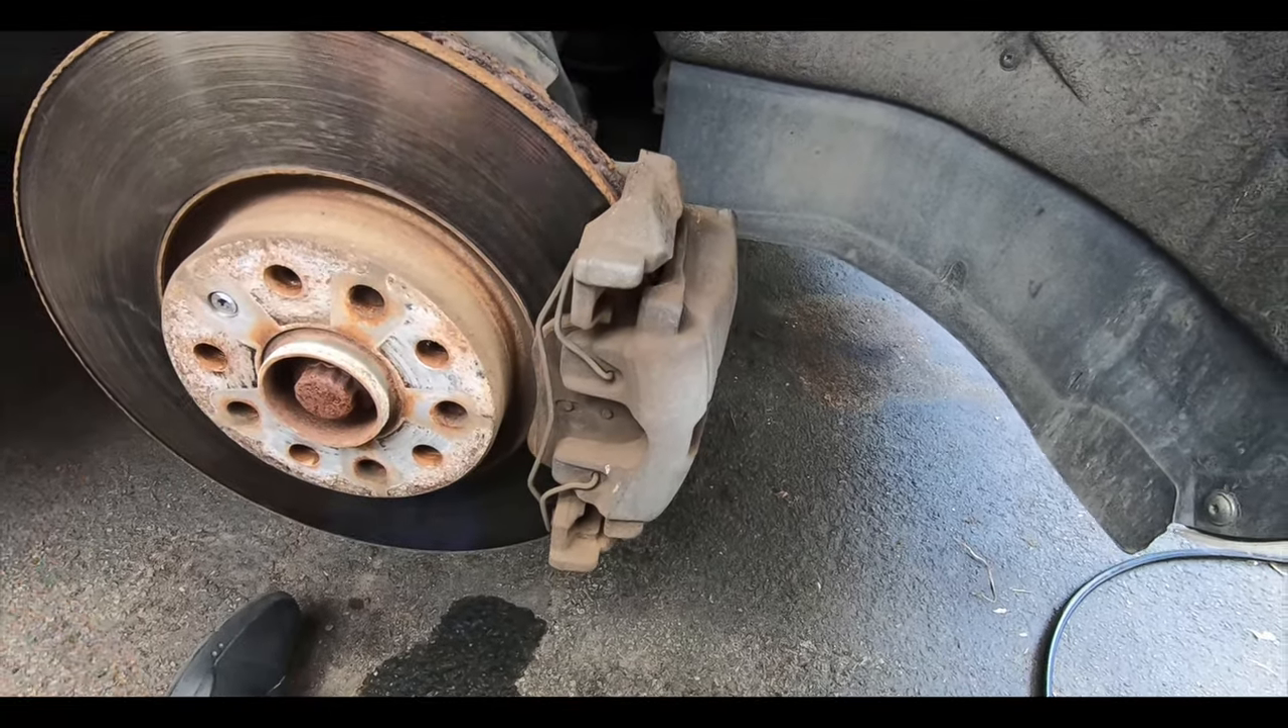All right guys so we got the wheel off now we got to work on getting the caliper bolts off.